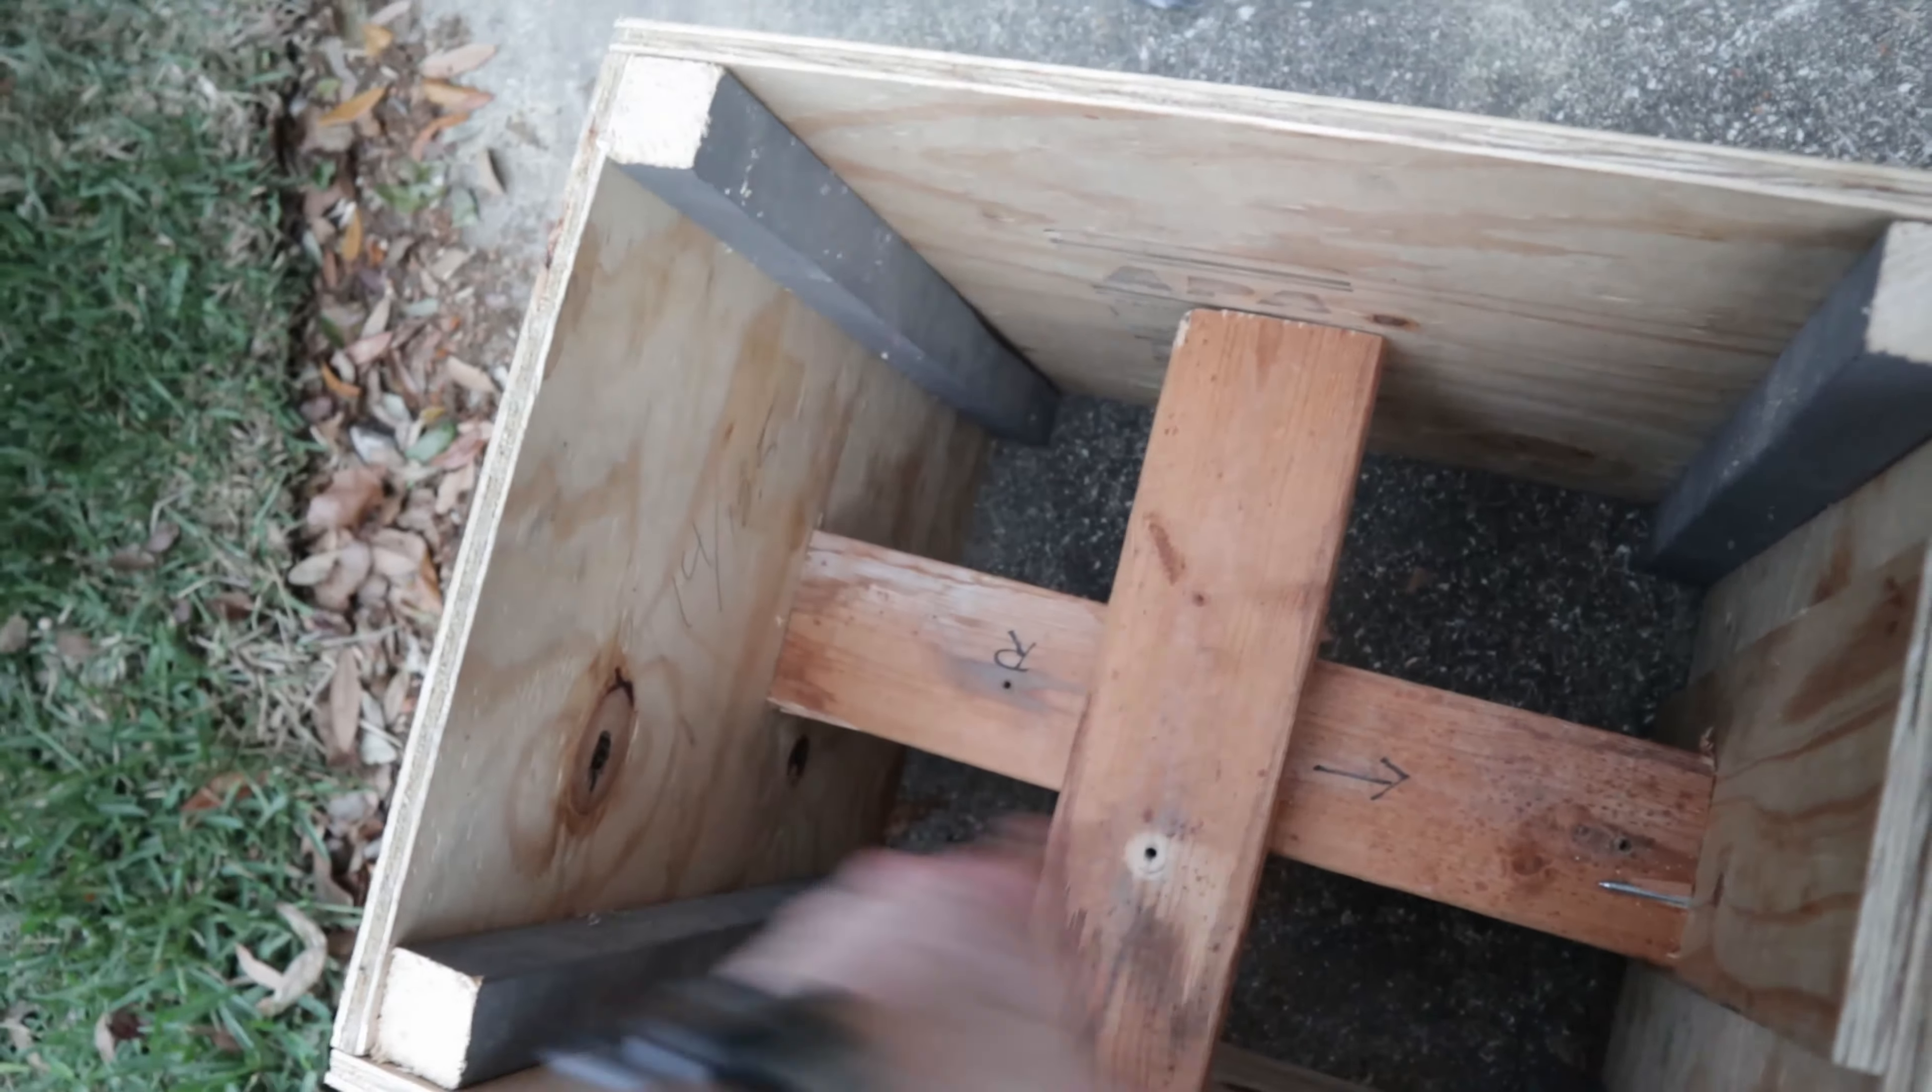I've added support beams here and all the corners here and then I've got a couple of 2x4s going the short way and the longer way.